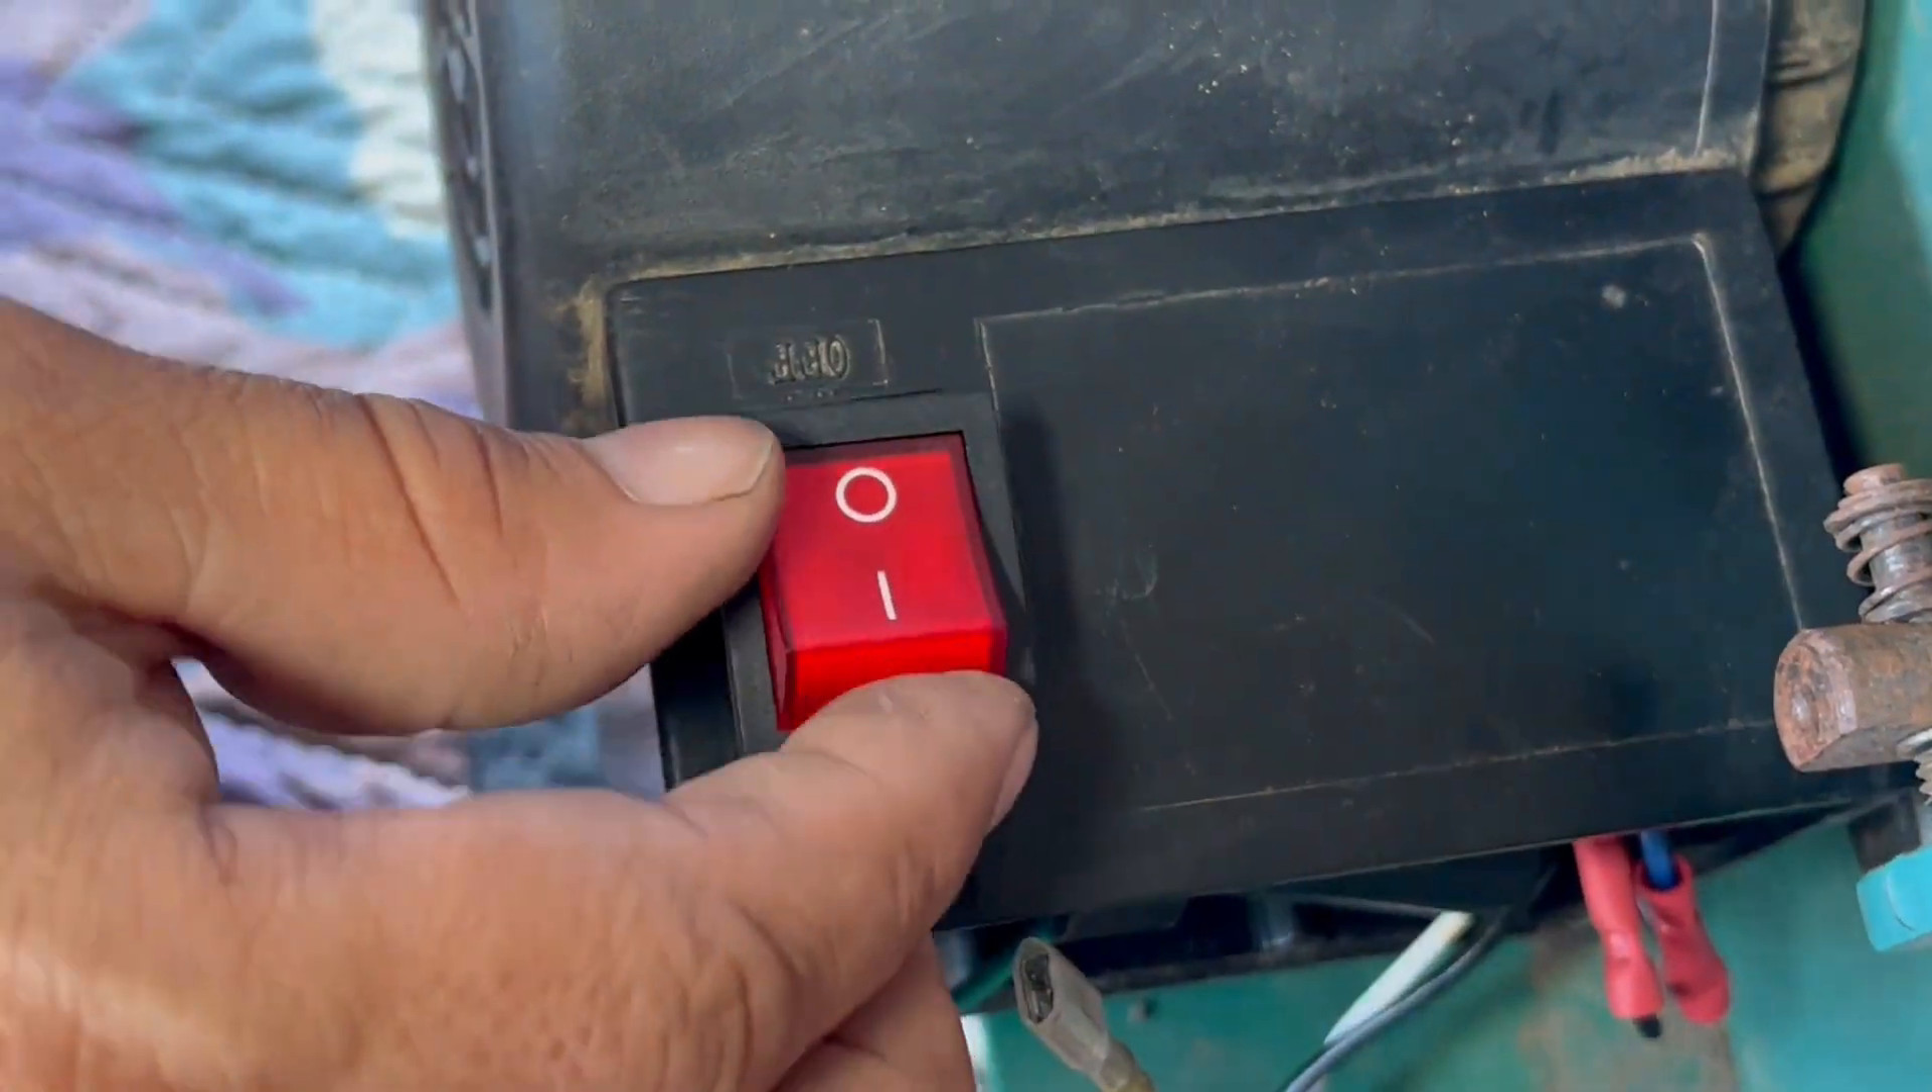If you guys notice, this little hole right here is perfect for this switch right there.